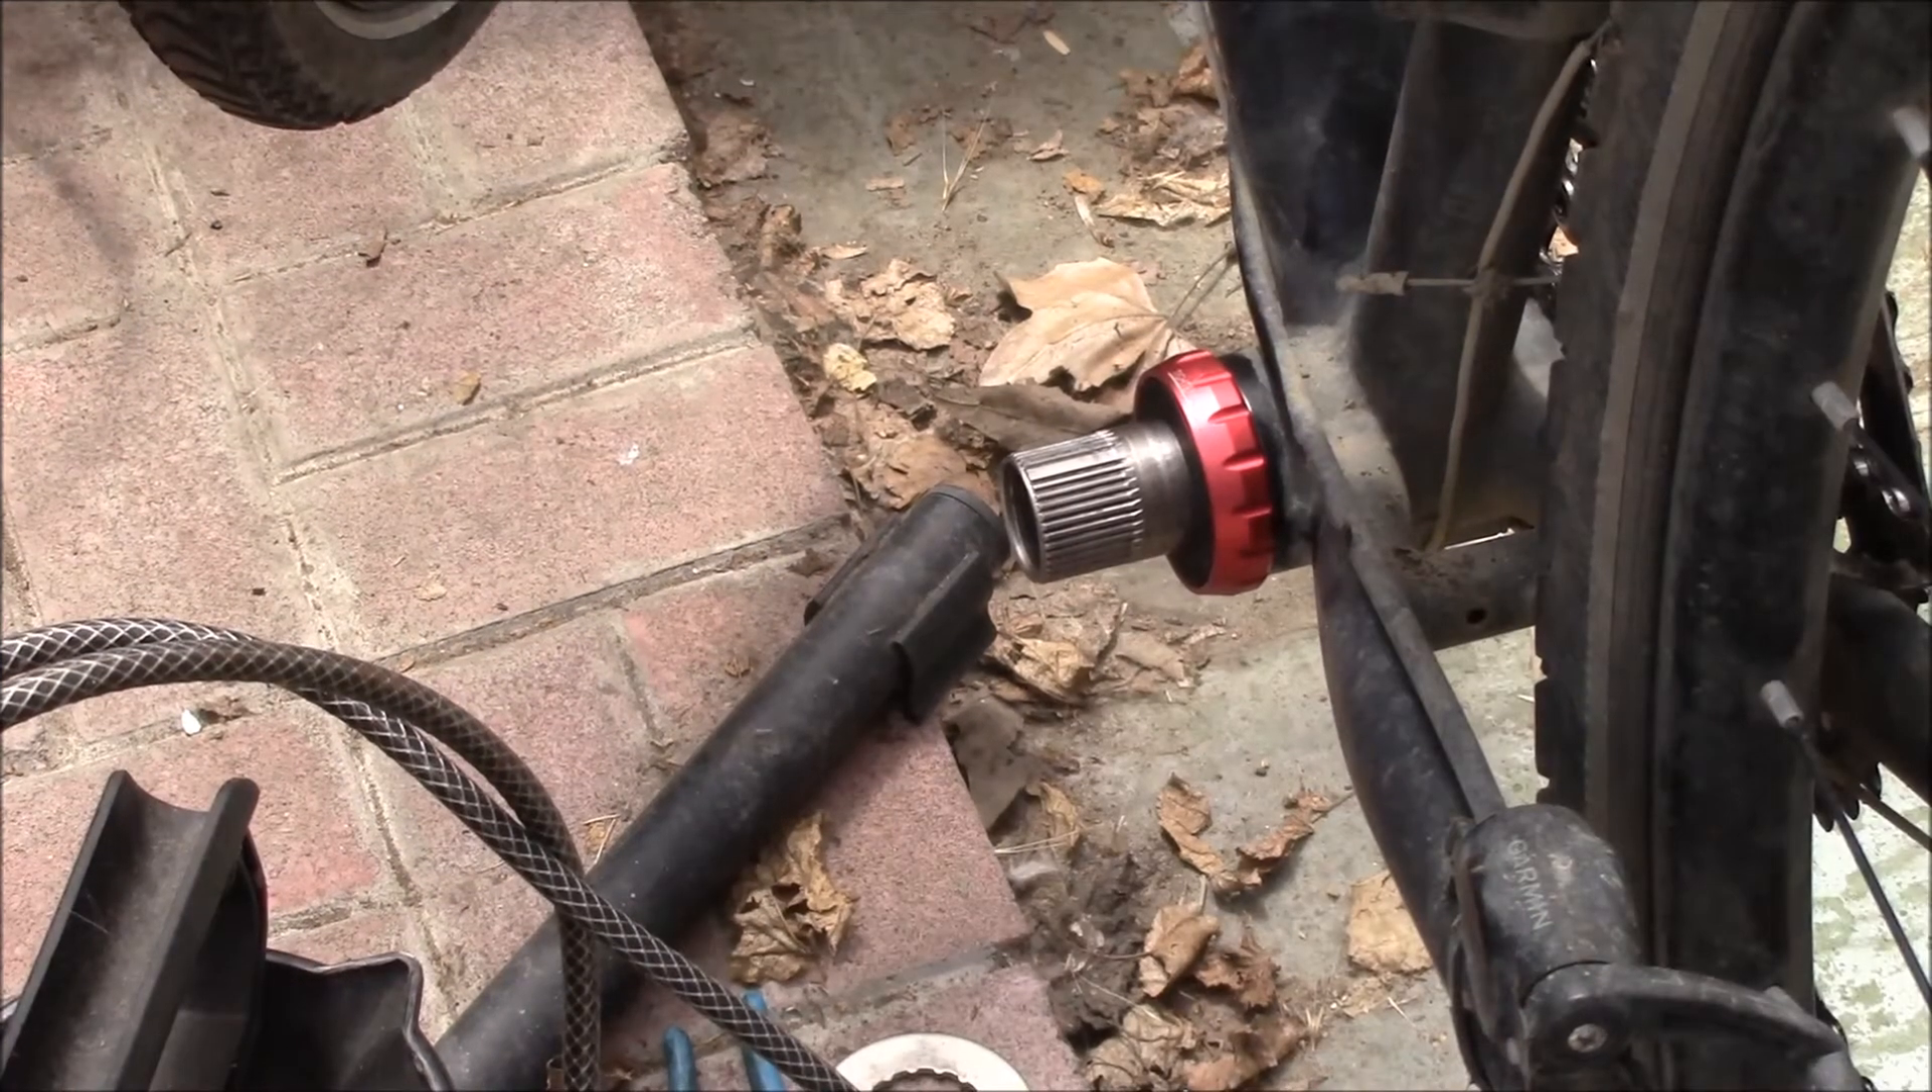Okay, there's the spindle sticking out. You can see without the spacers you get quite a bit of shaft.